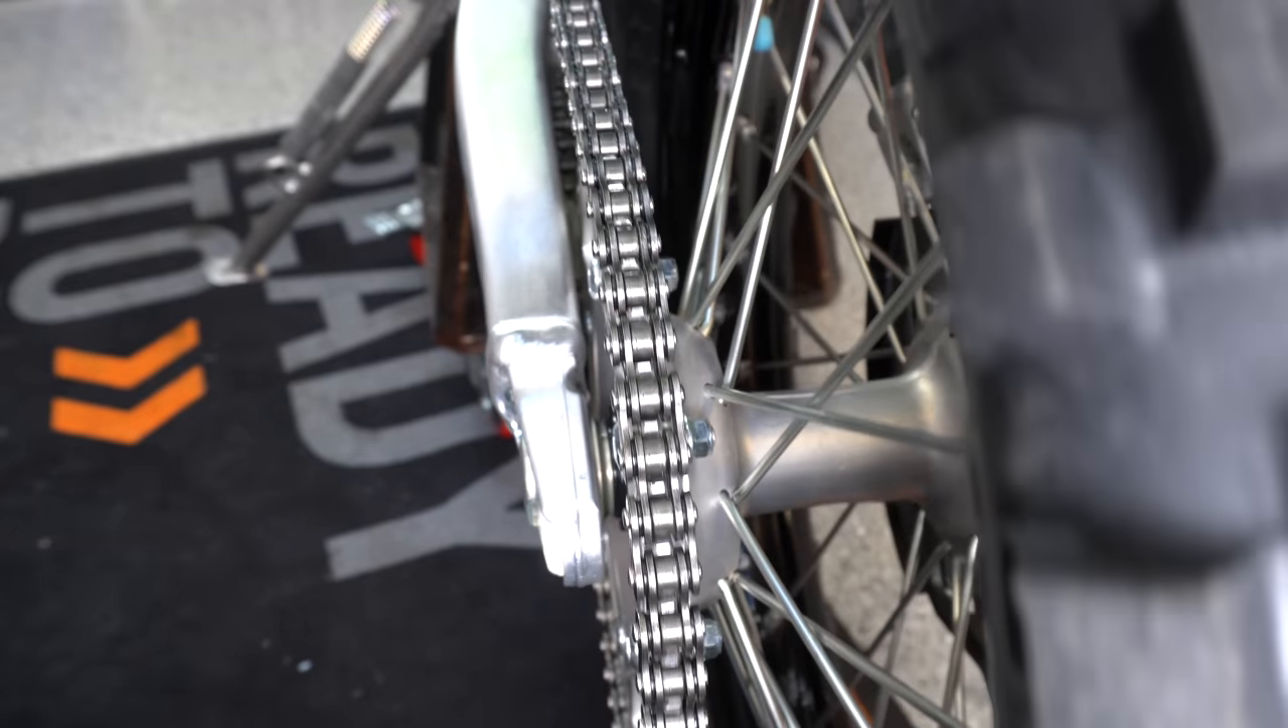Now we've got our new chain installed right here. New O-ring chain, beautiful chain that will, won't stretch nearly as much and won't need nearly as much maintenance.